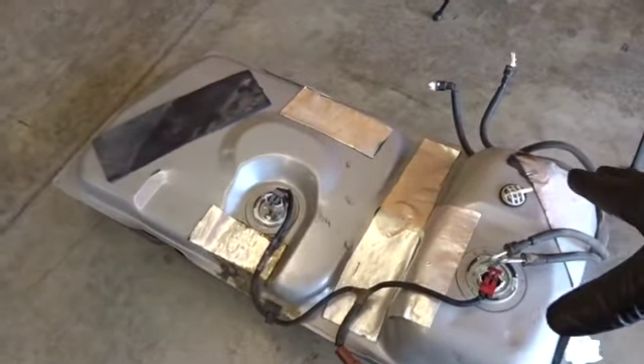I pulled the tank. And, I think the tank has been replaced before.